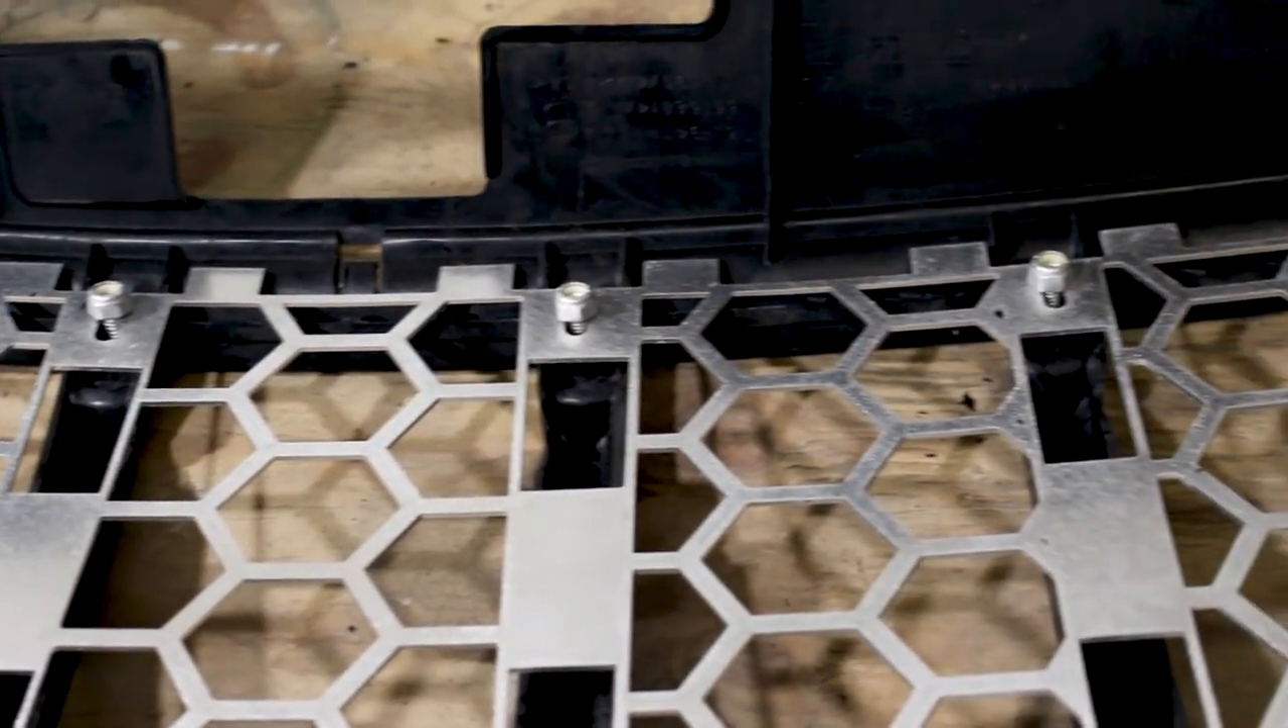All right guys we have the bolts through we have the nuts on partially everything lined up and worked out perfectly so we're just gonna tighten them down and we're gonna go ahead and put the grill assembly back together.